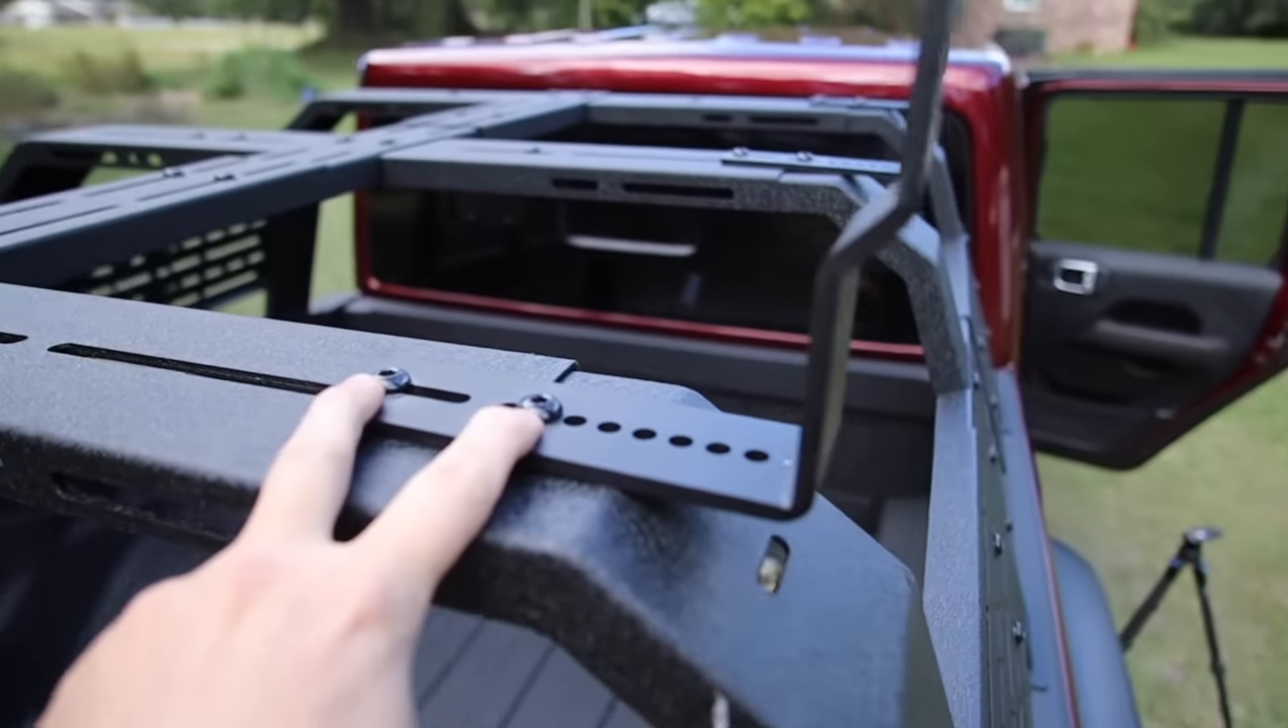So, I've got these two screws in.